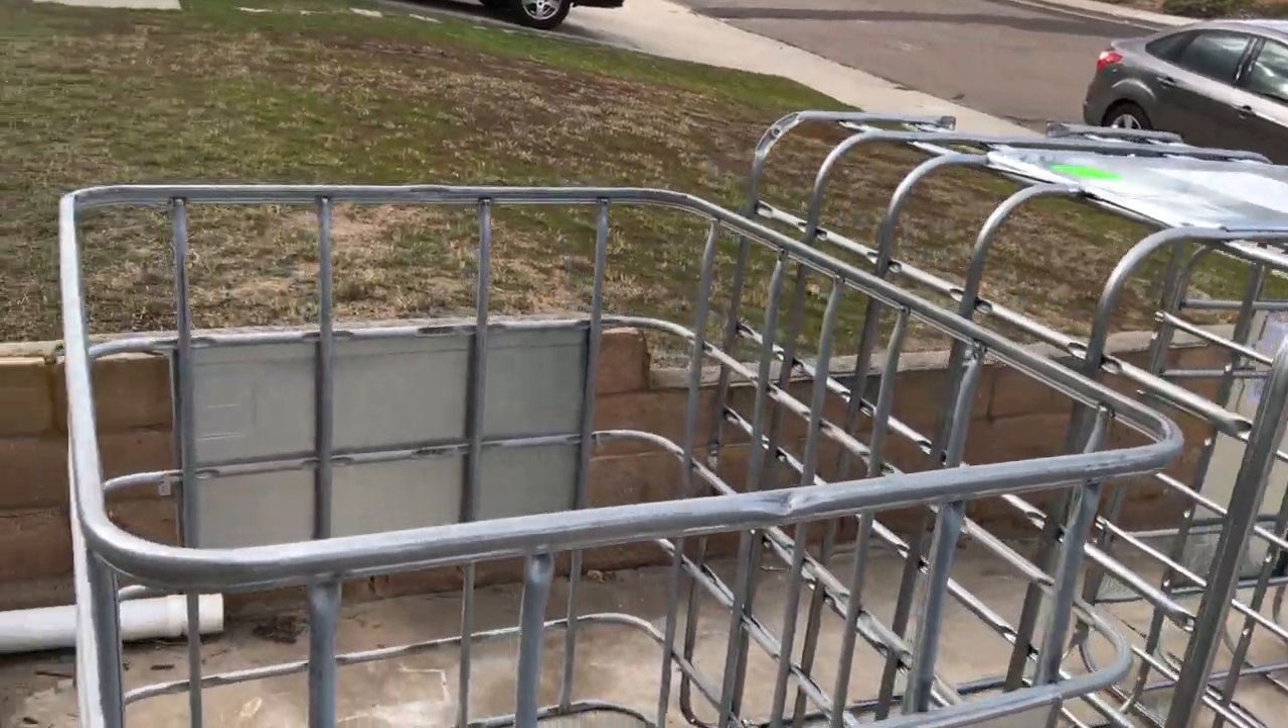But the last video I showed you we got the totes and so this week I took the cages off the totes.